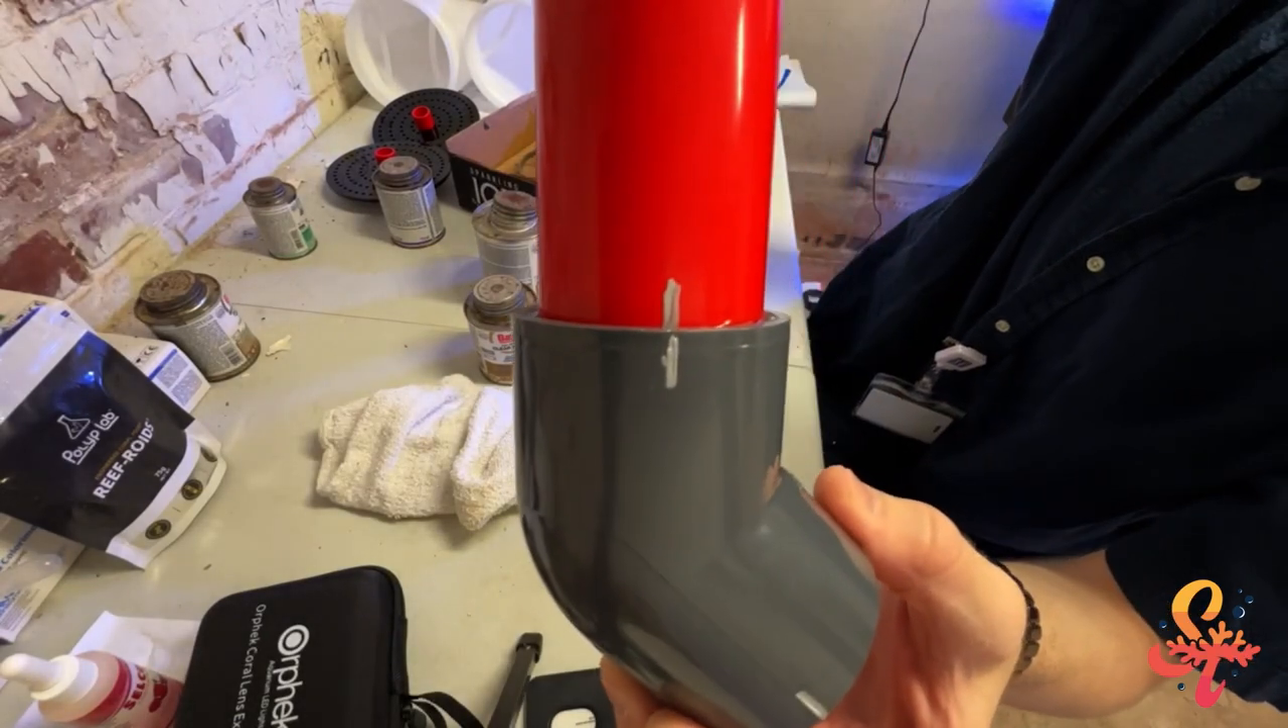So now you can see sharpie marks lined up and you can probably see a little bit of glue around the edge but it's so small you won't even notice it once it's in.